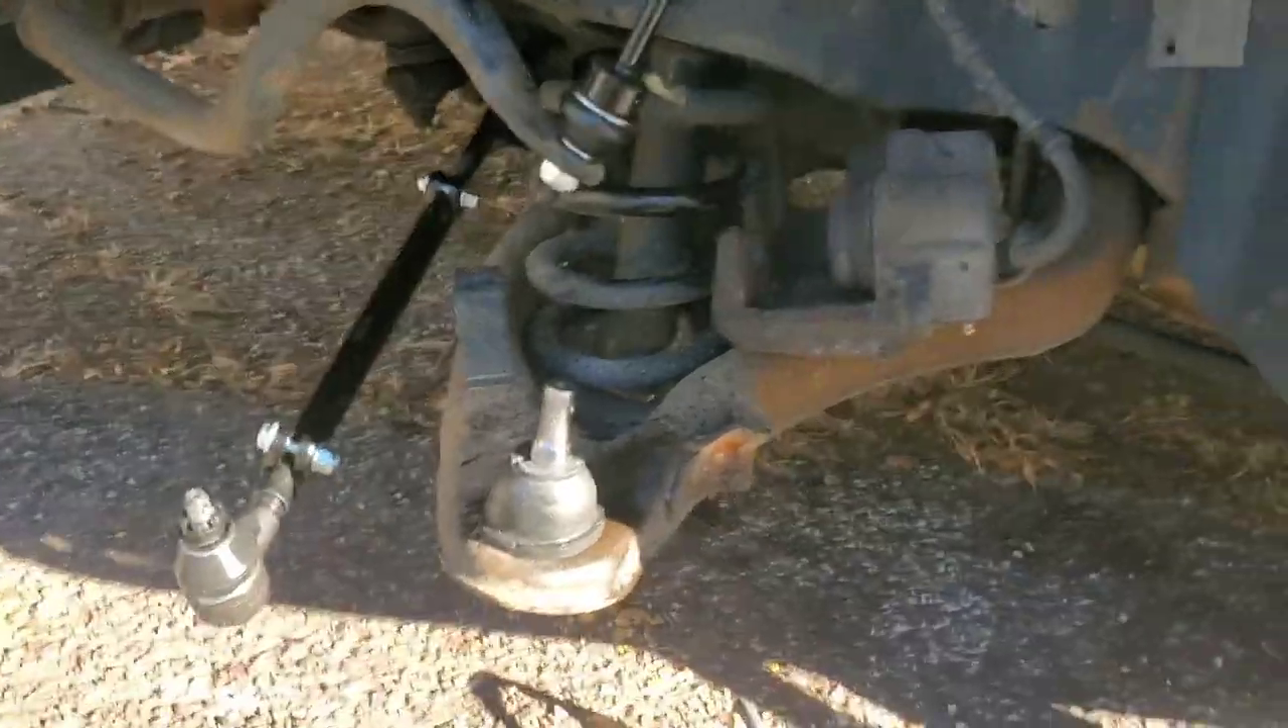Our ball joint is pressed in.